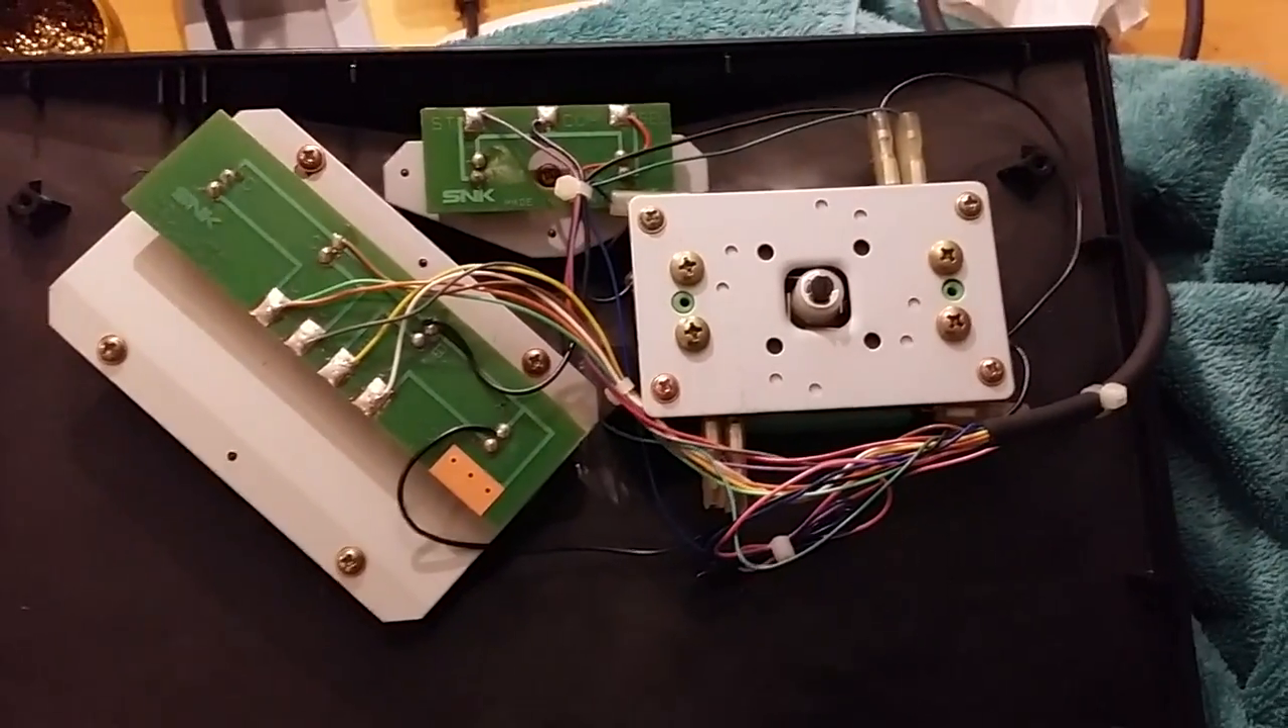I haven't done anything but take the back off so far.